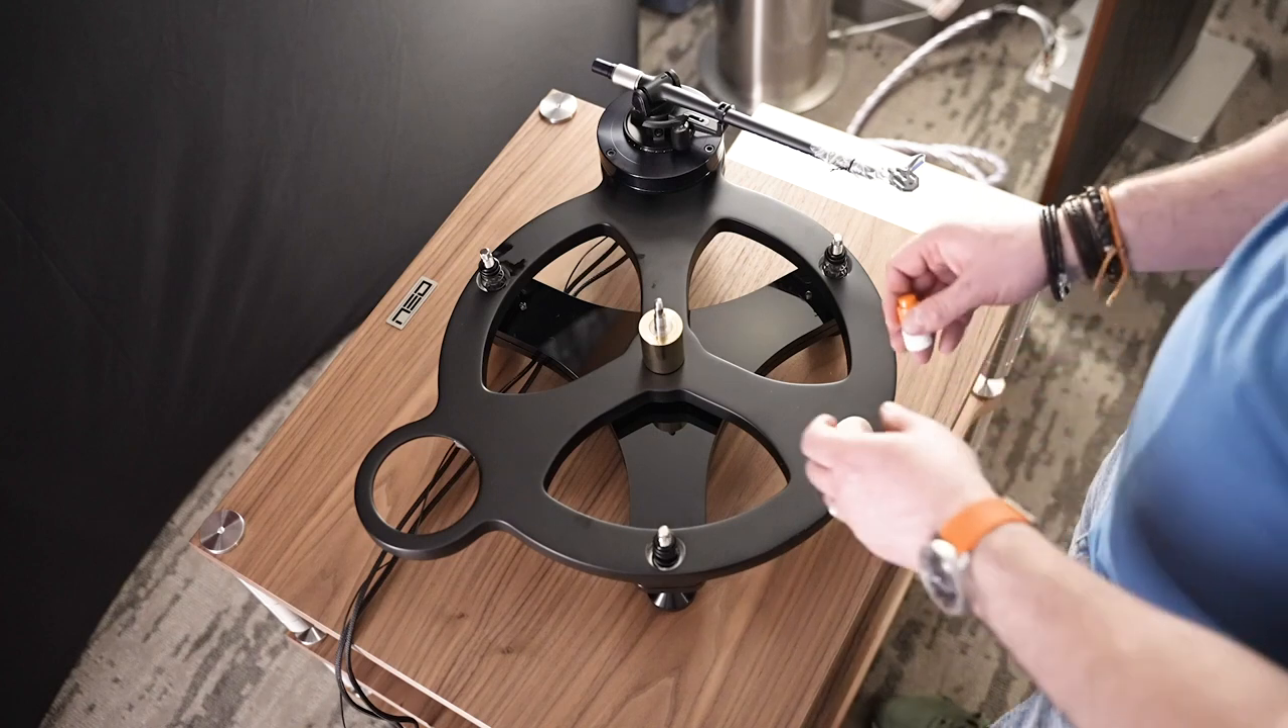So we've got the Tone Arm fitted. The base is level and in position.